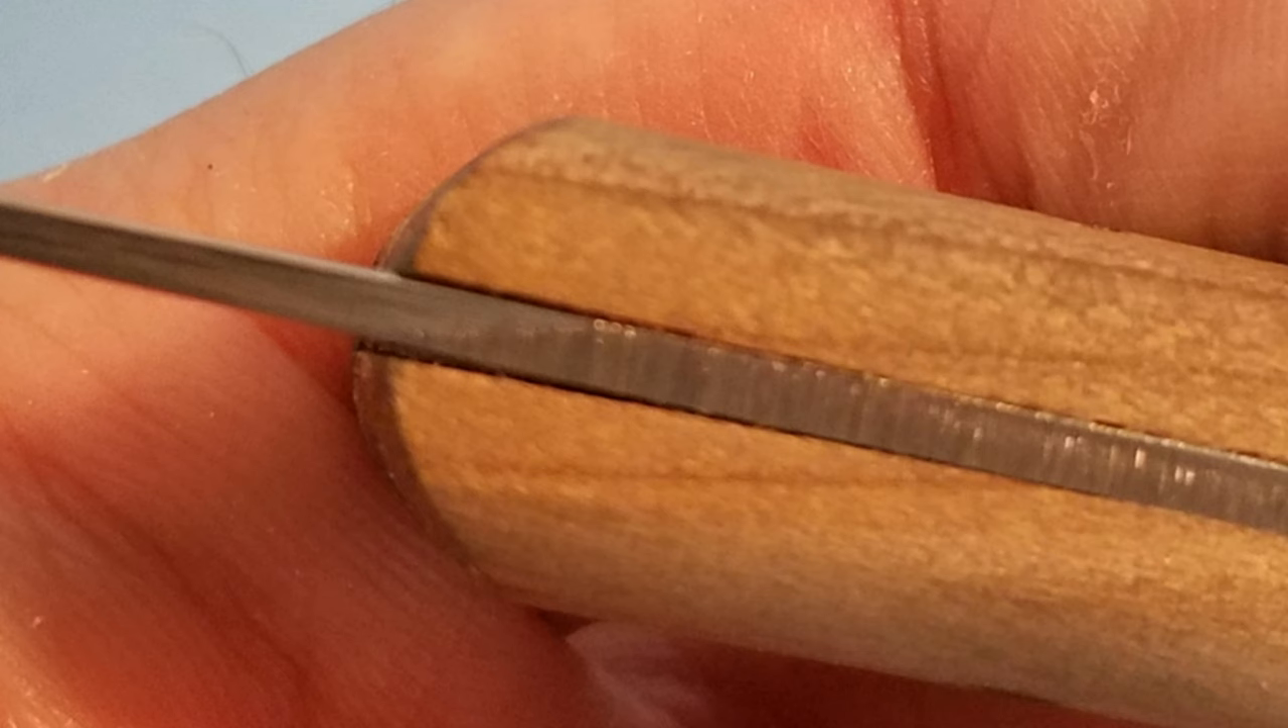Right along either side of the the blade at the end by the opening here there's a little bit of a gap.